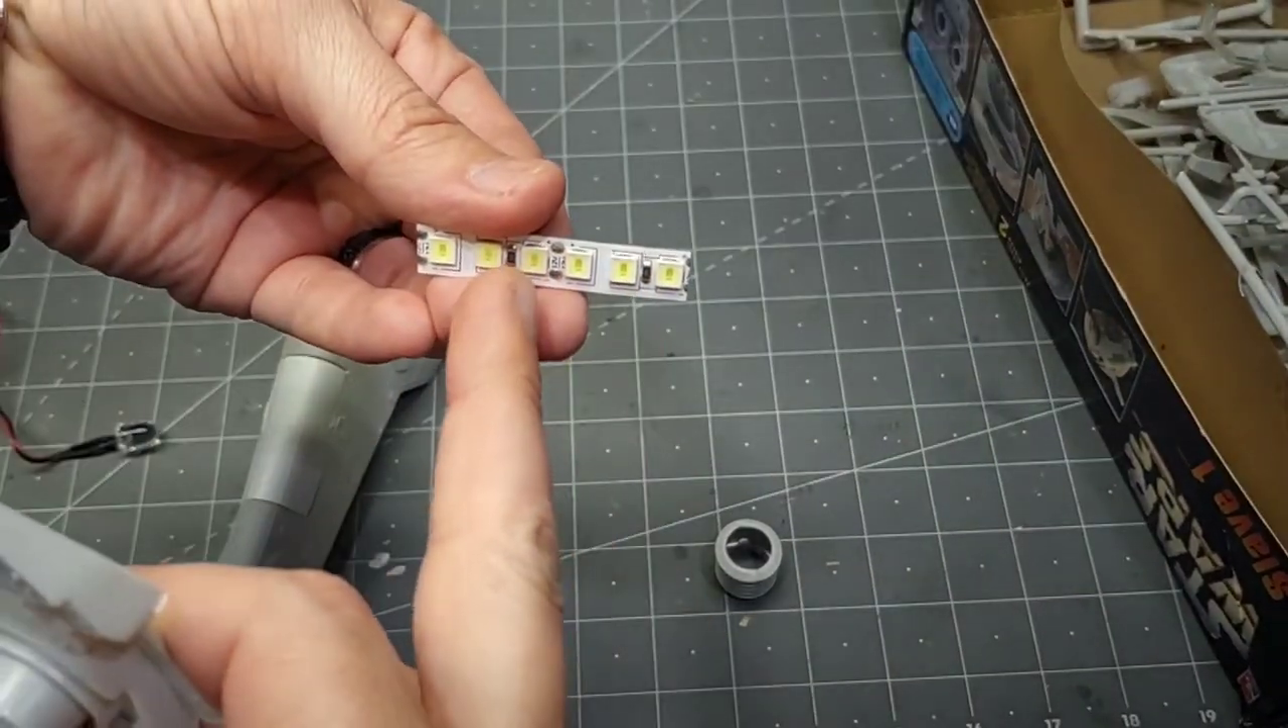I got this LED strip here that I still need to wire up. I've got six bulbs.